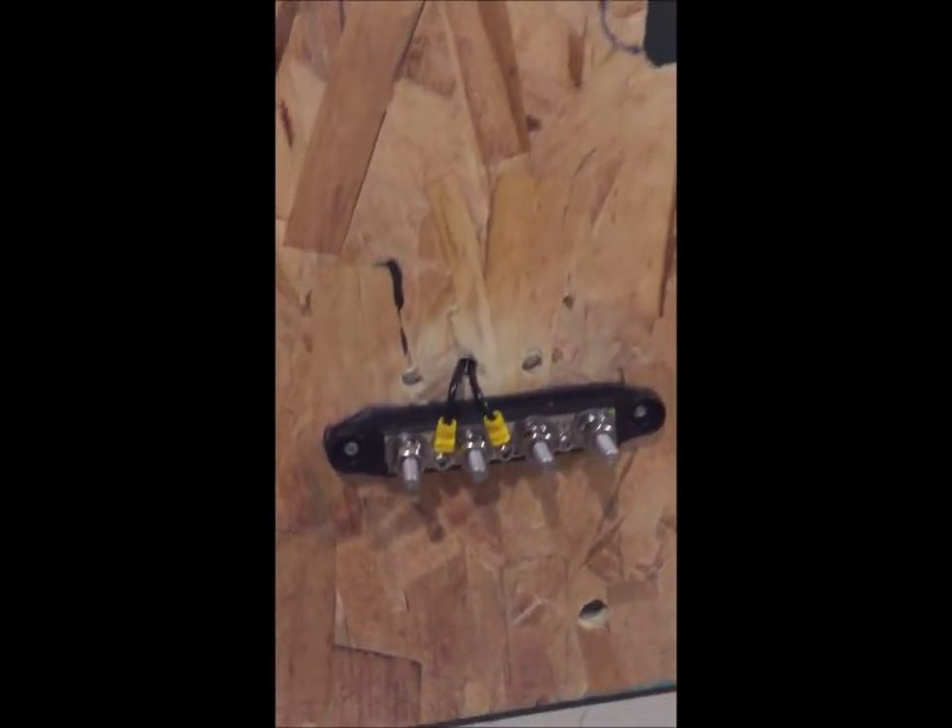Here's the 12 and 24 volts wired into the uh terminal boards on the front.